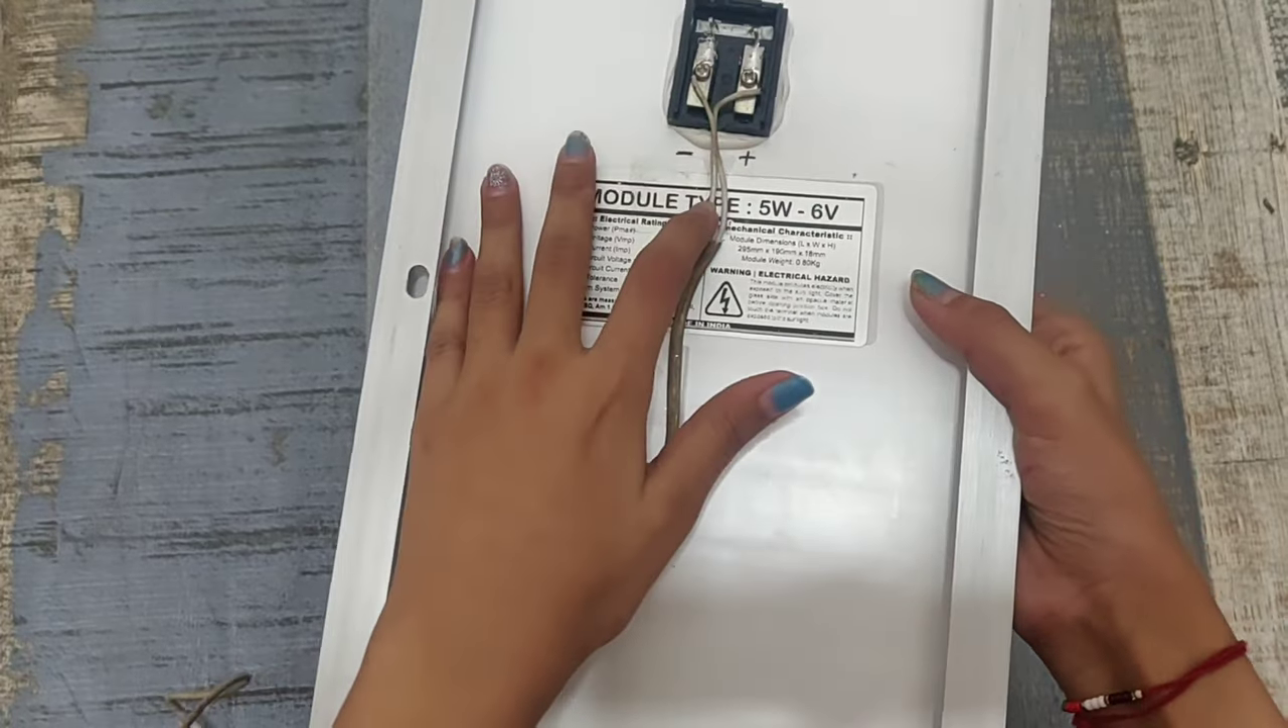Now, I've connected two wires to the solar panel.